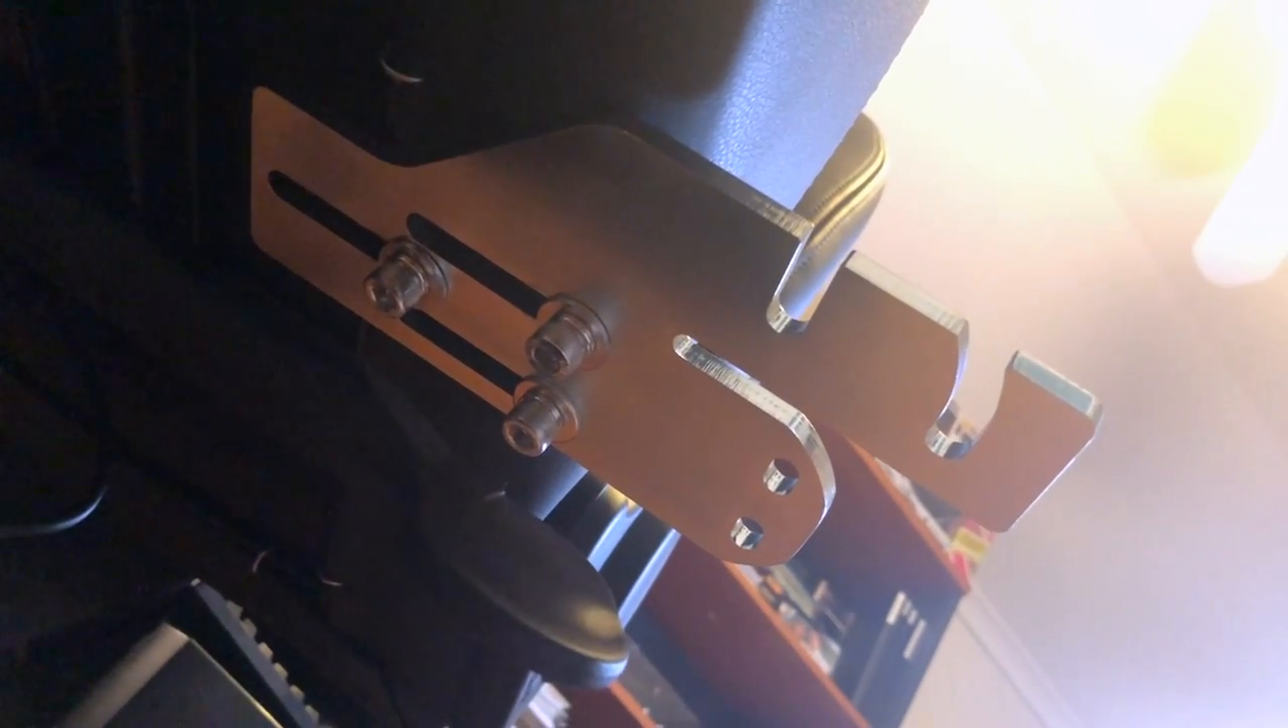Okay, so I've removed the original plate from my chair, replaced with the MonsterTech one.